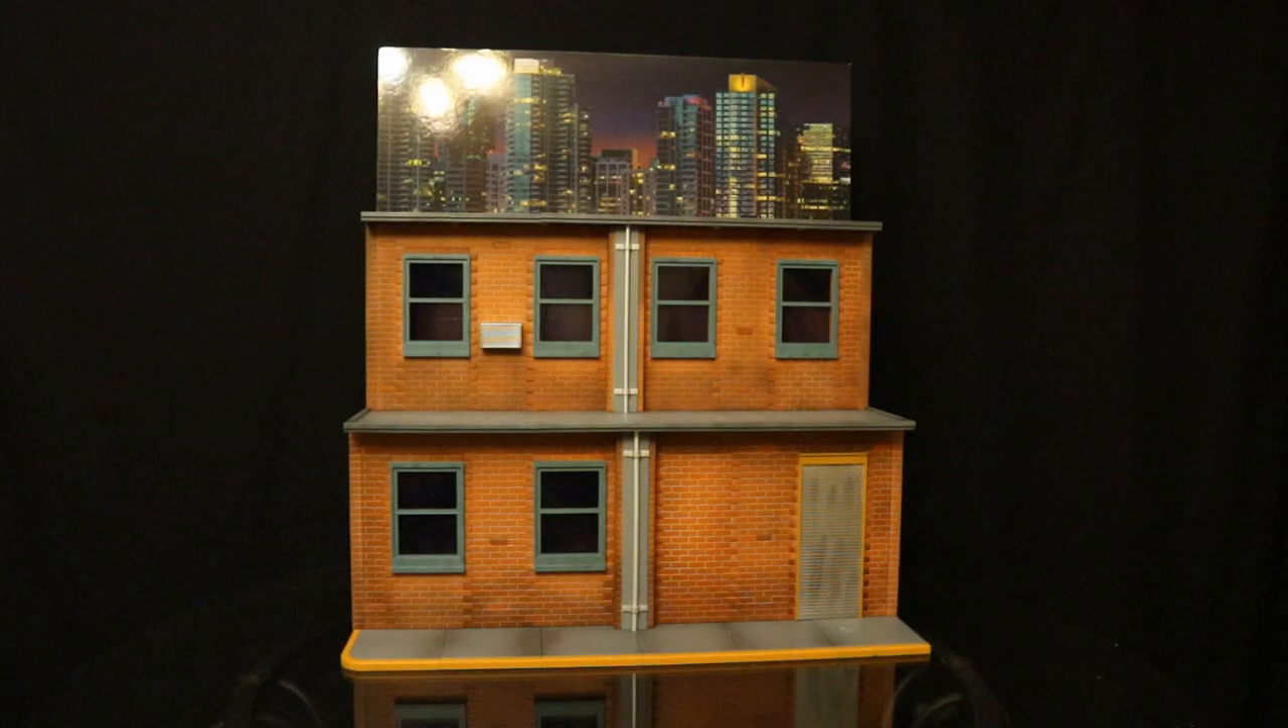Now here is the full diorama complete With it's cardboard piece attached Every single thing being utilized.